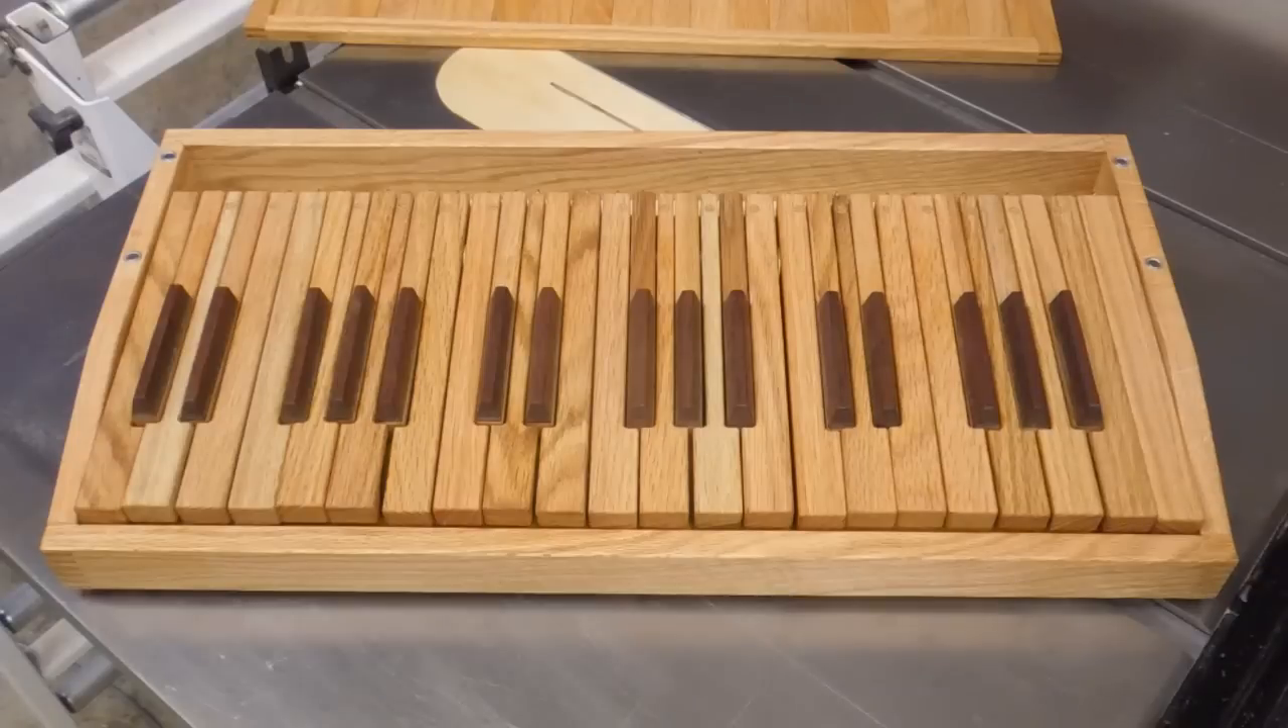Now we've got all the keys in.